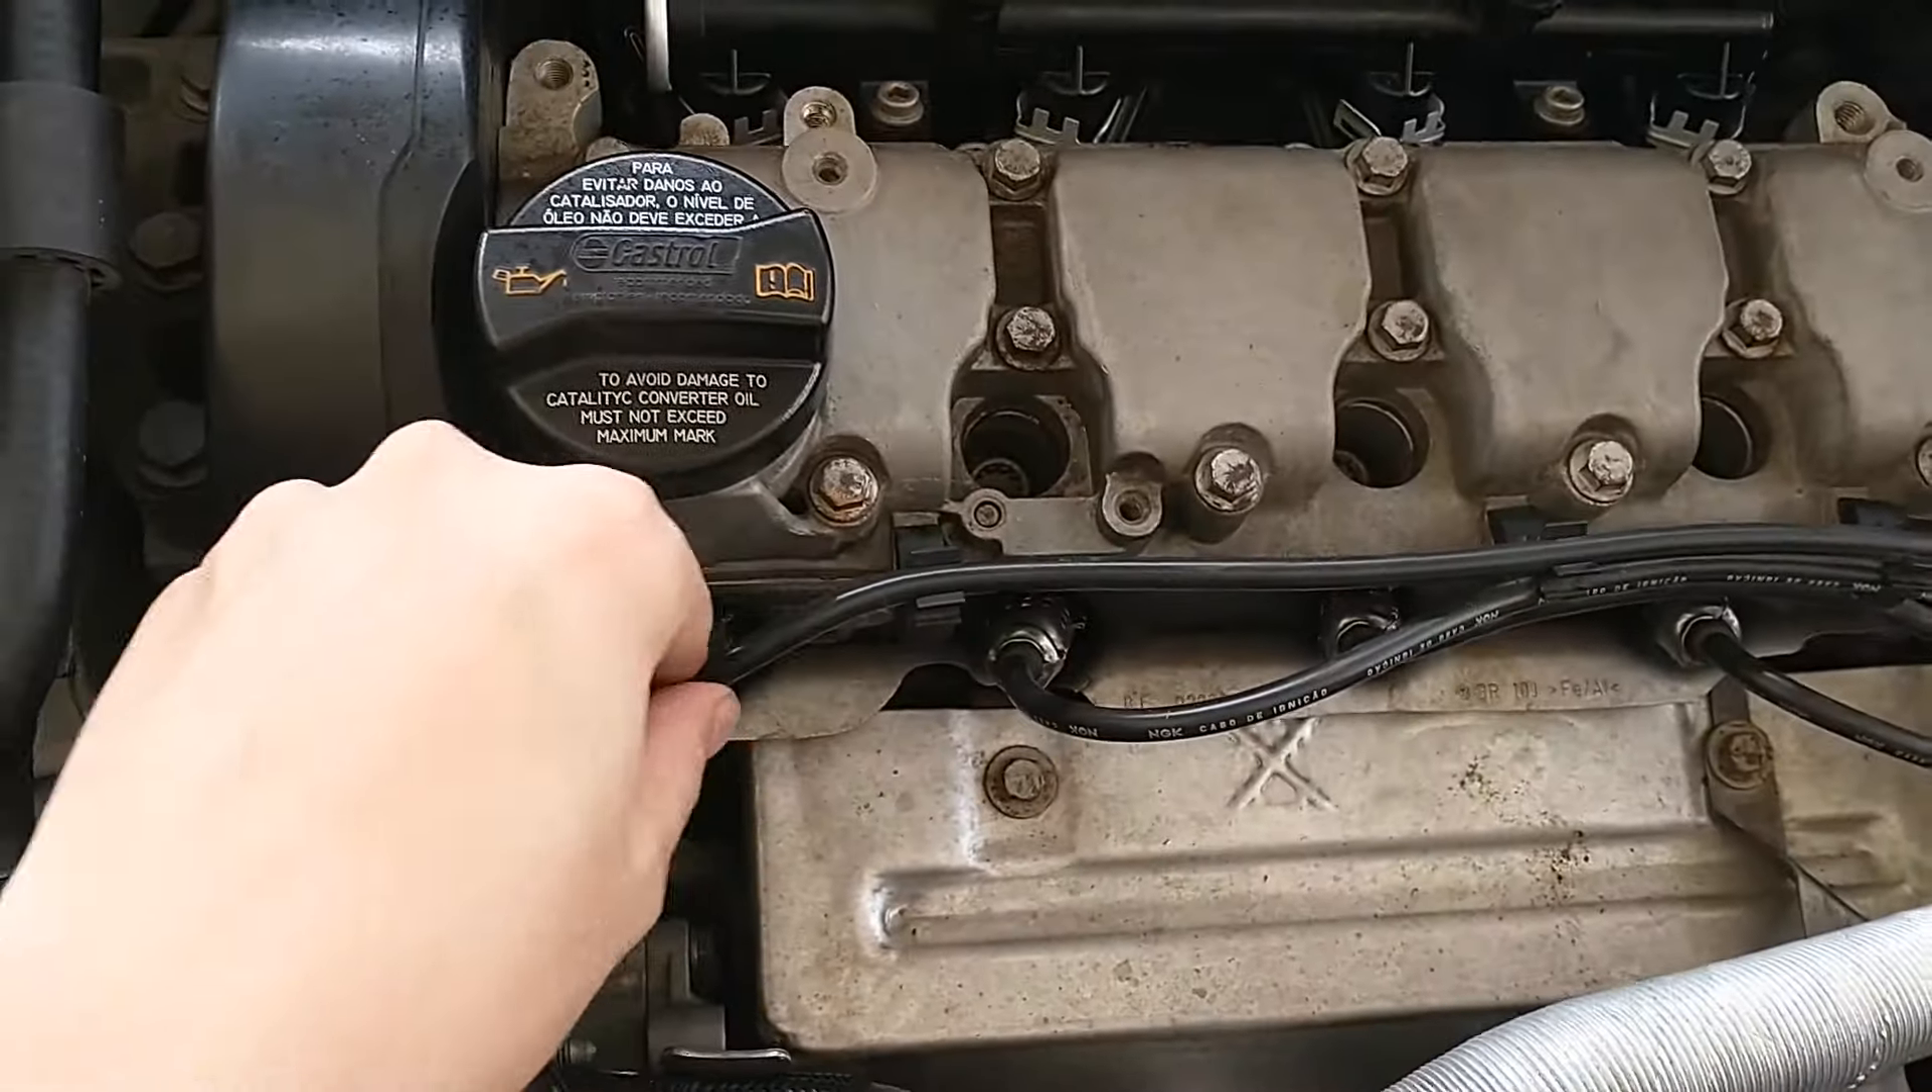Pessoal Finalizado Já coloquei os cabos Tudo aqui bem certinho.